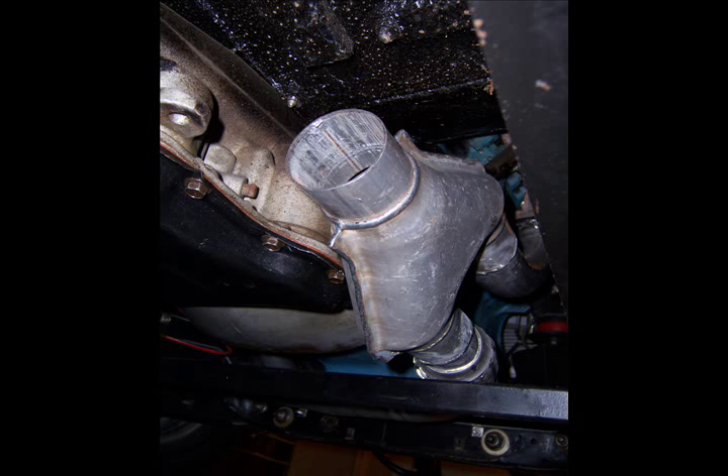There's the Y-pipe and both exhaust pipes coming from both manifolds, ready to go into the muffler and tail pipe system.